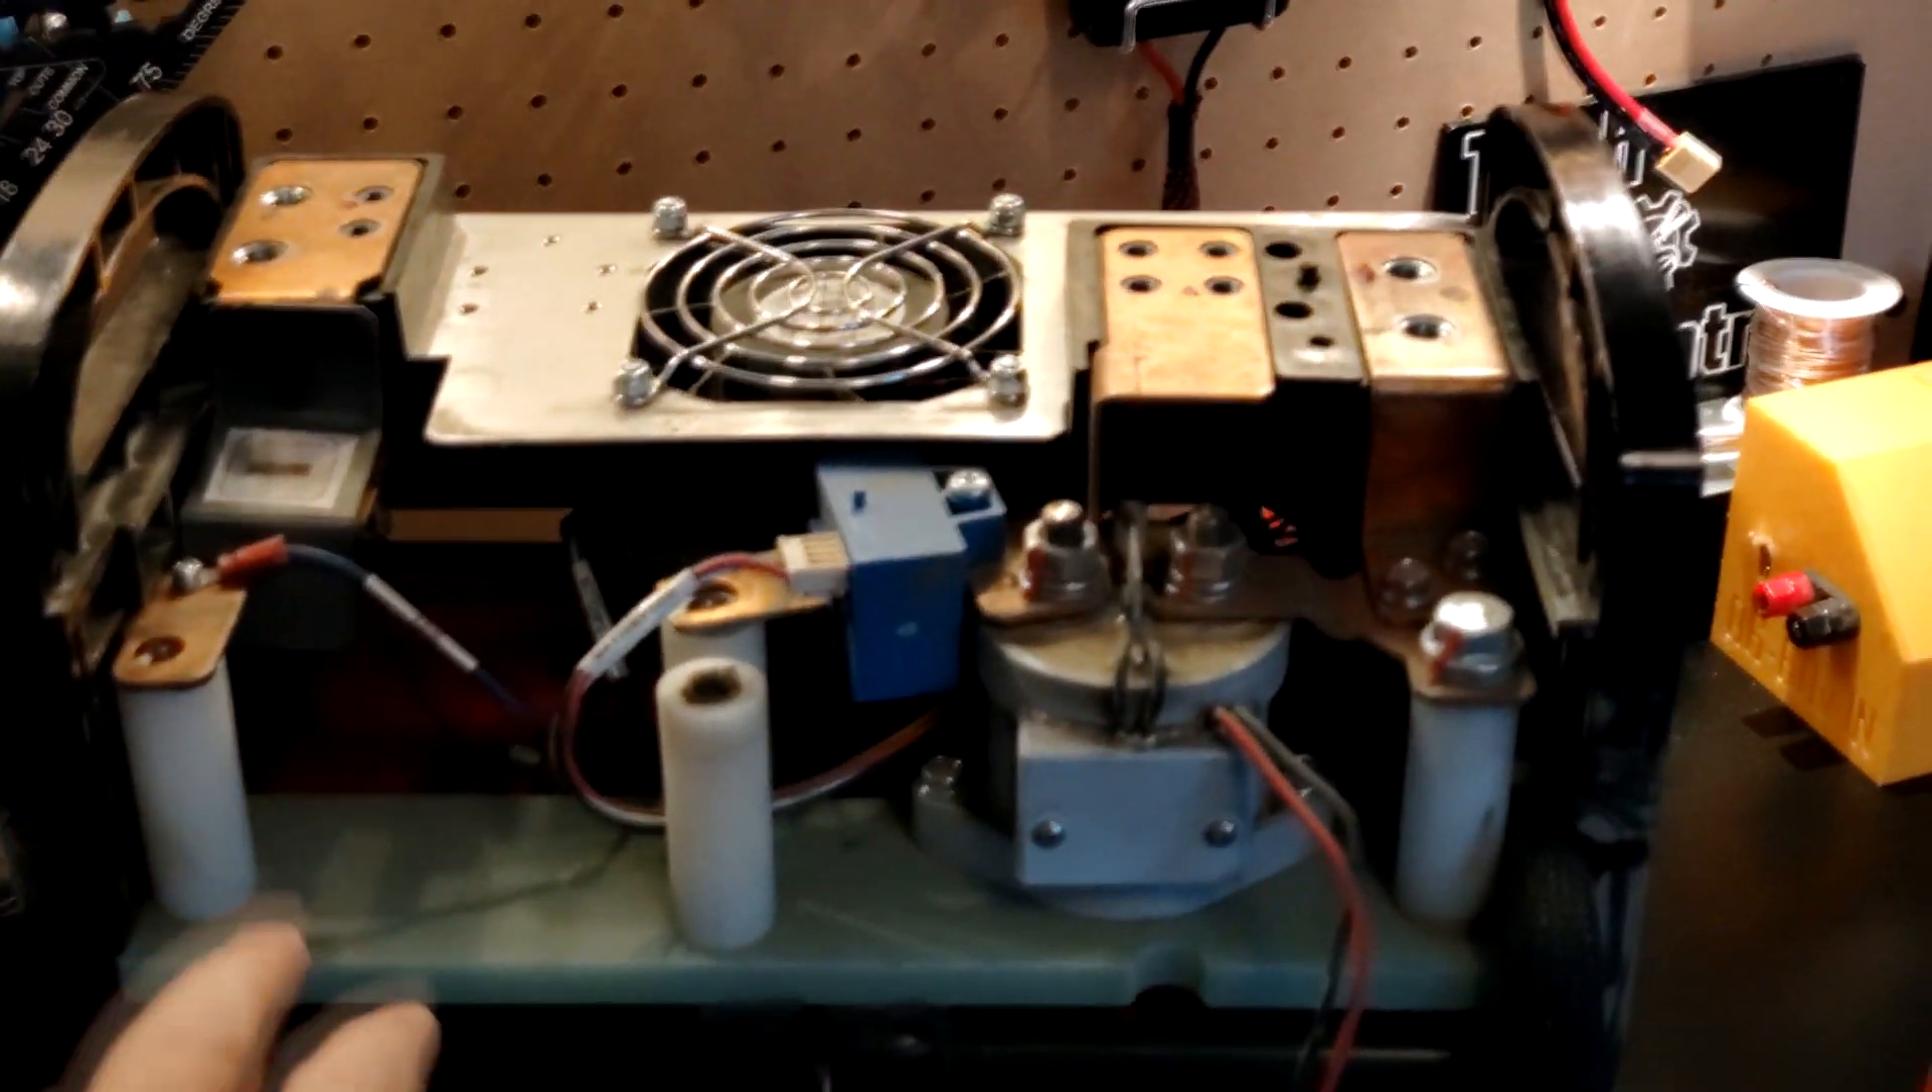Now that we've got the case off, let's take a little deeper look.